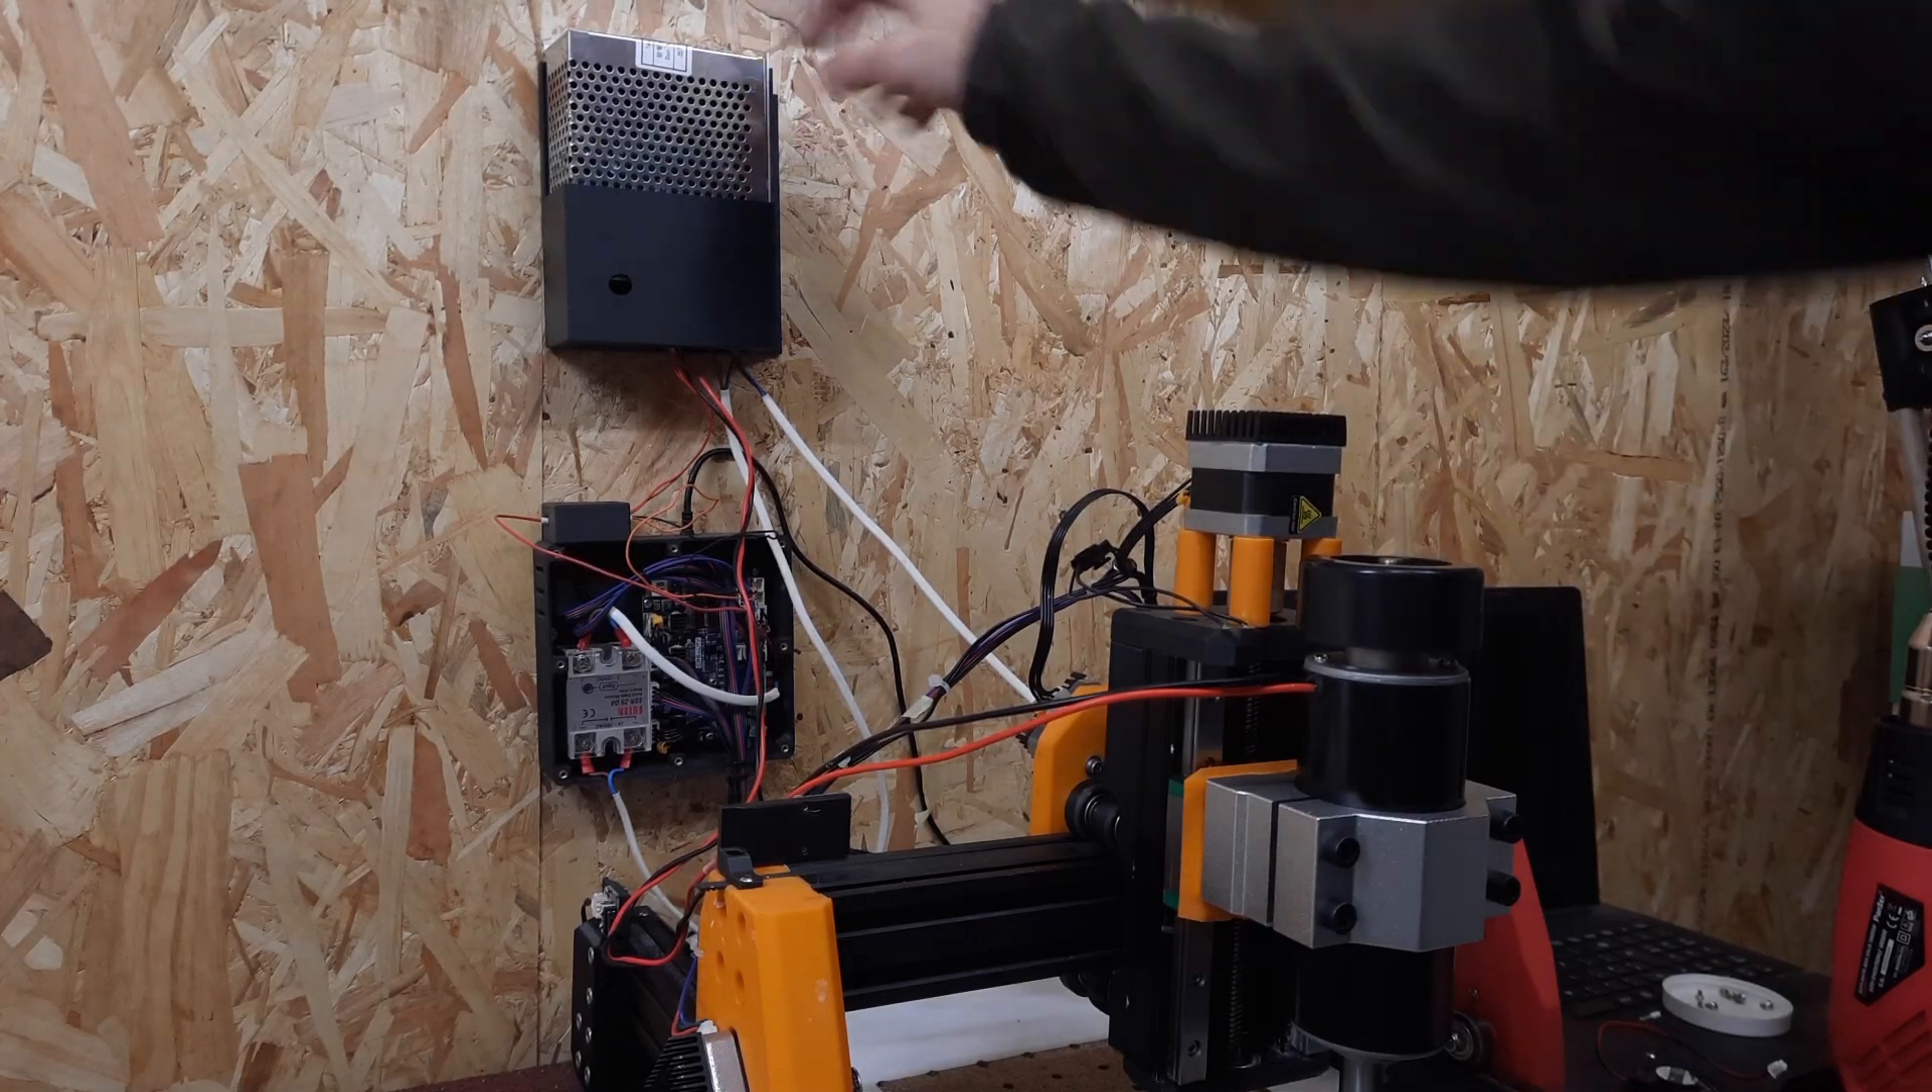So wiring is done, I put the power supply here and connected it to the motherboard.